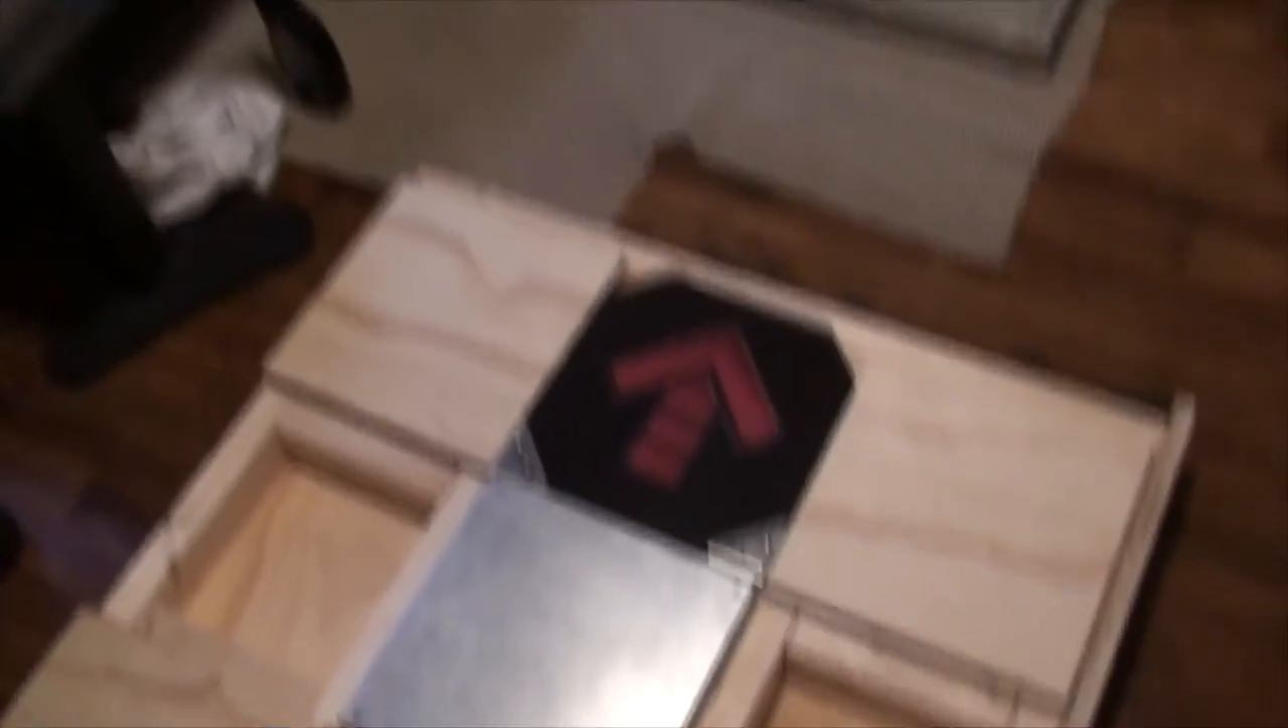I only bothered, bothered to put in one arrow panel.